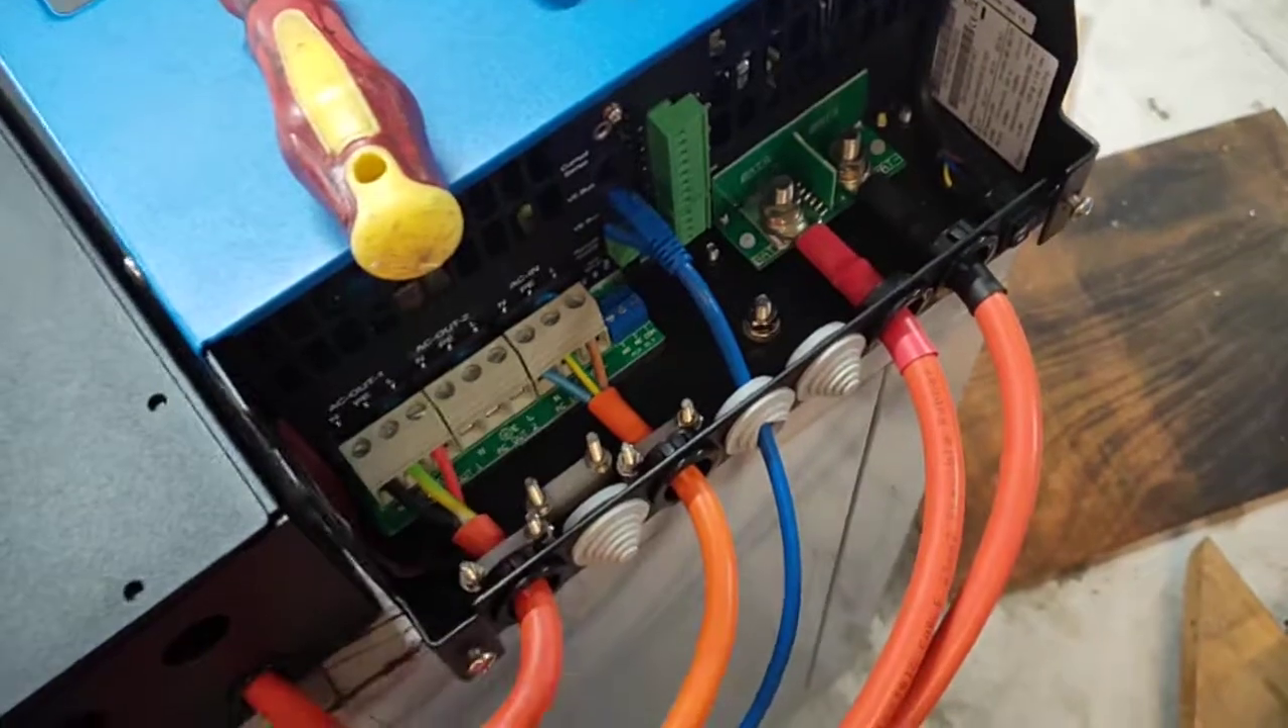Here's your main connections through across to the inverter that'll have a cover on eventually.